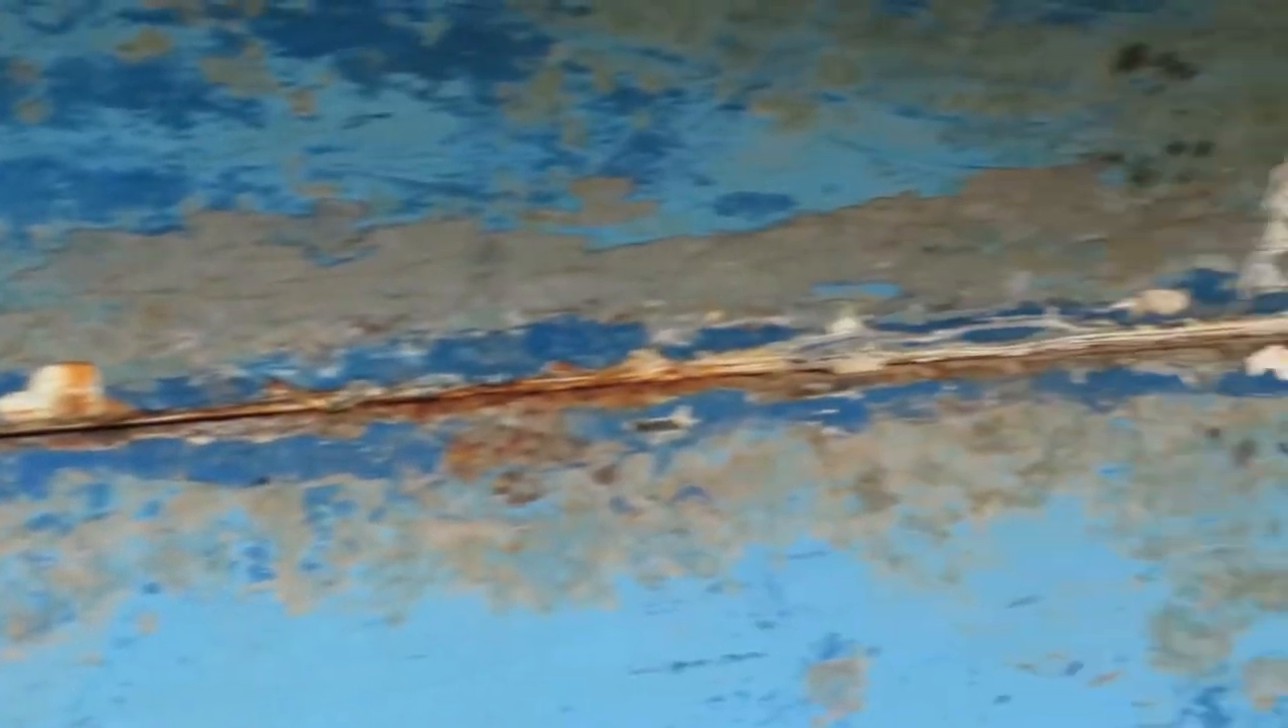And there's a fair old gap there between the keel and the hull itself.